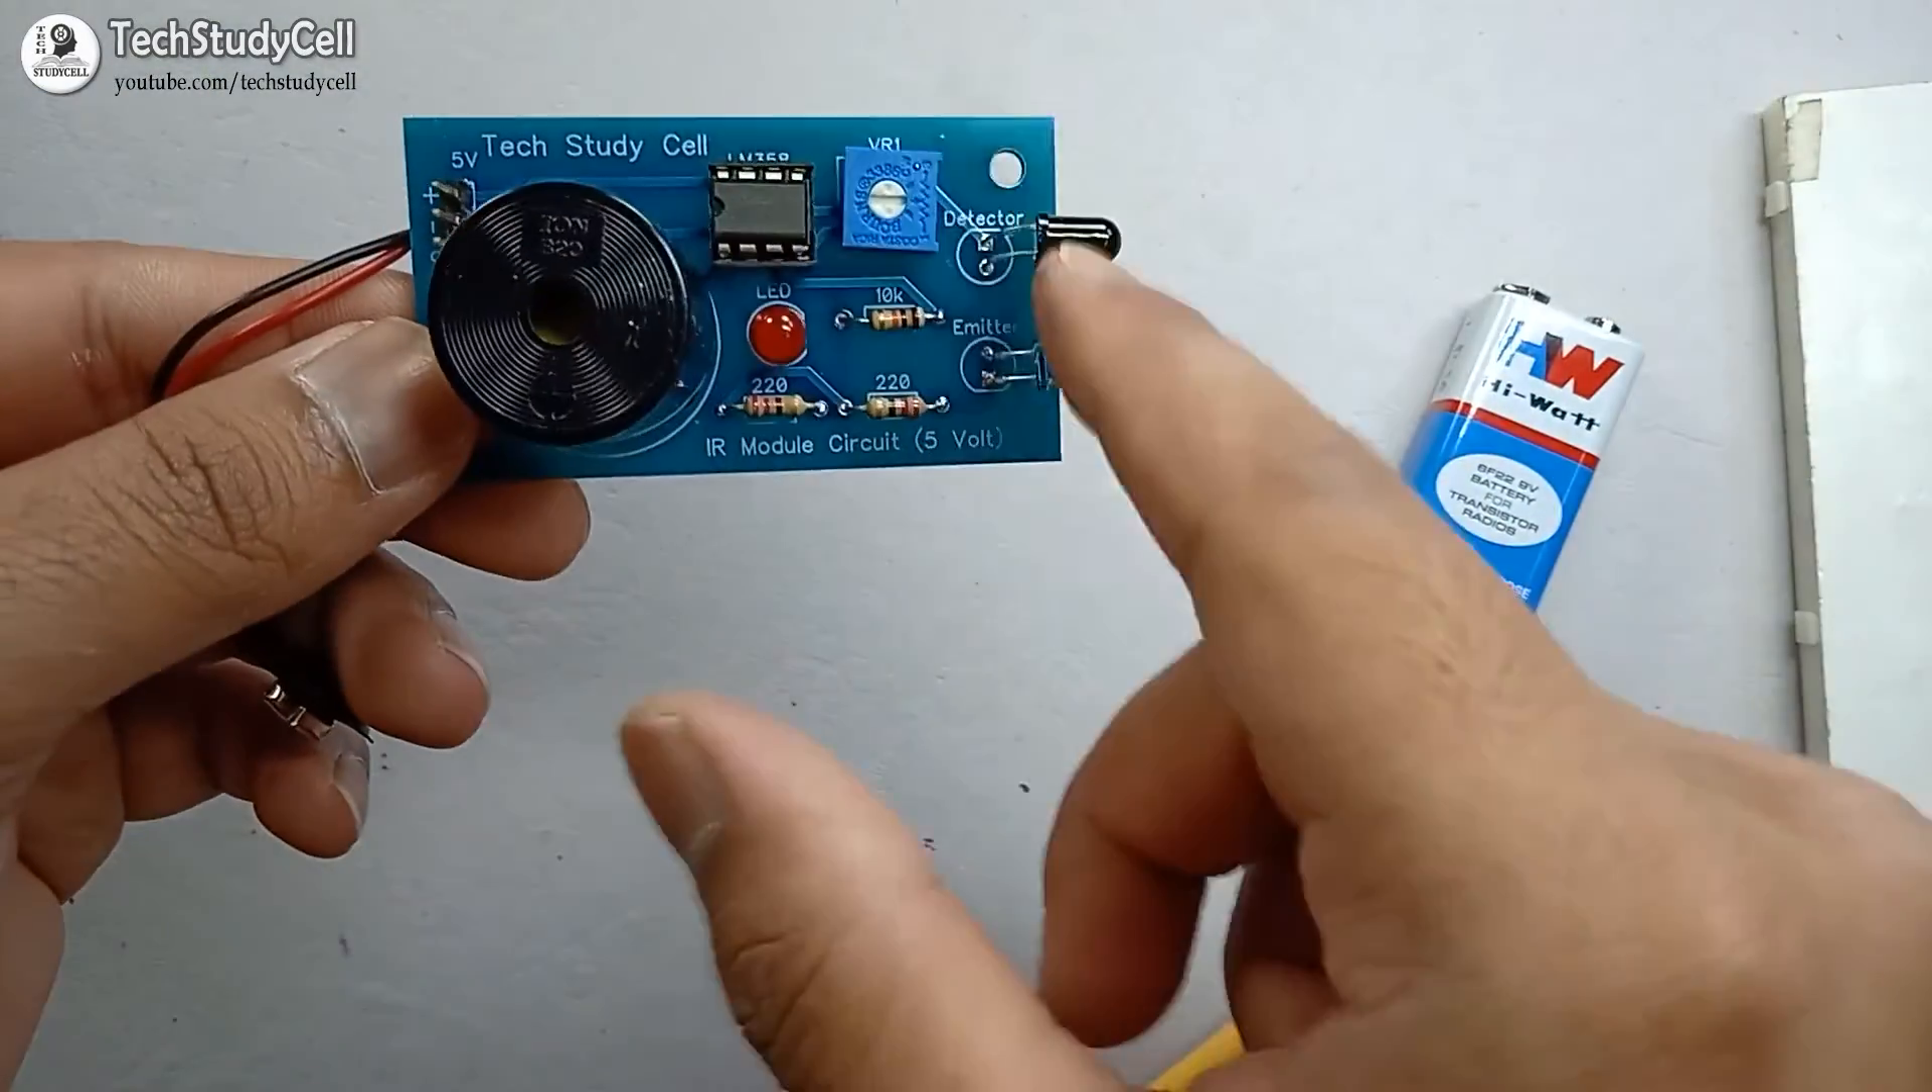Now here you can see I have placed all the components on the PCB.